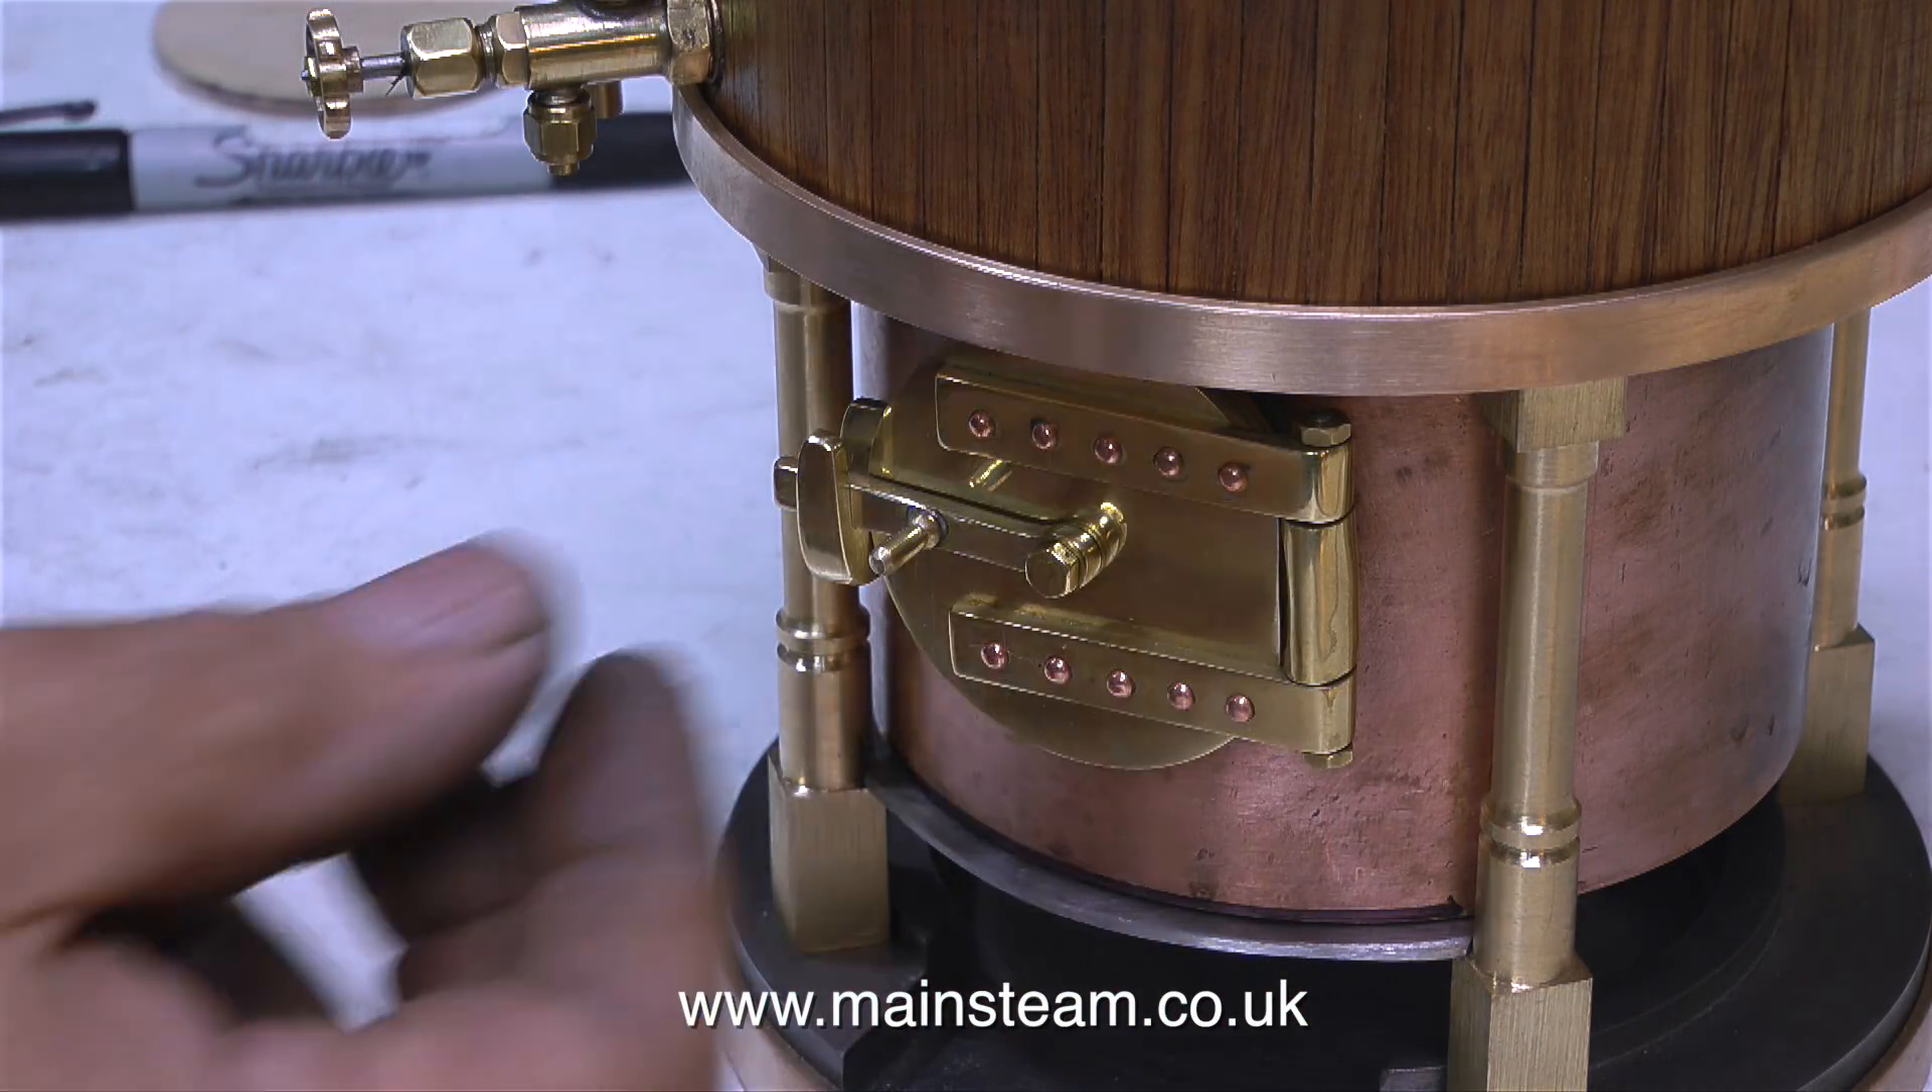Here it is, and as you can see, it slides in just like putting a card into a card machine. The fire hole door fits the boiler perfectly, and it's not touching the top support ring, so everything looks good.